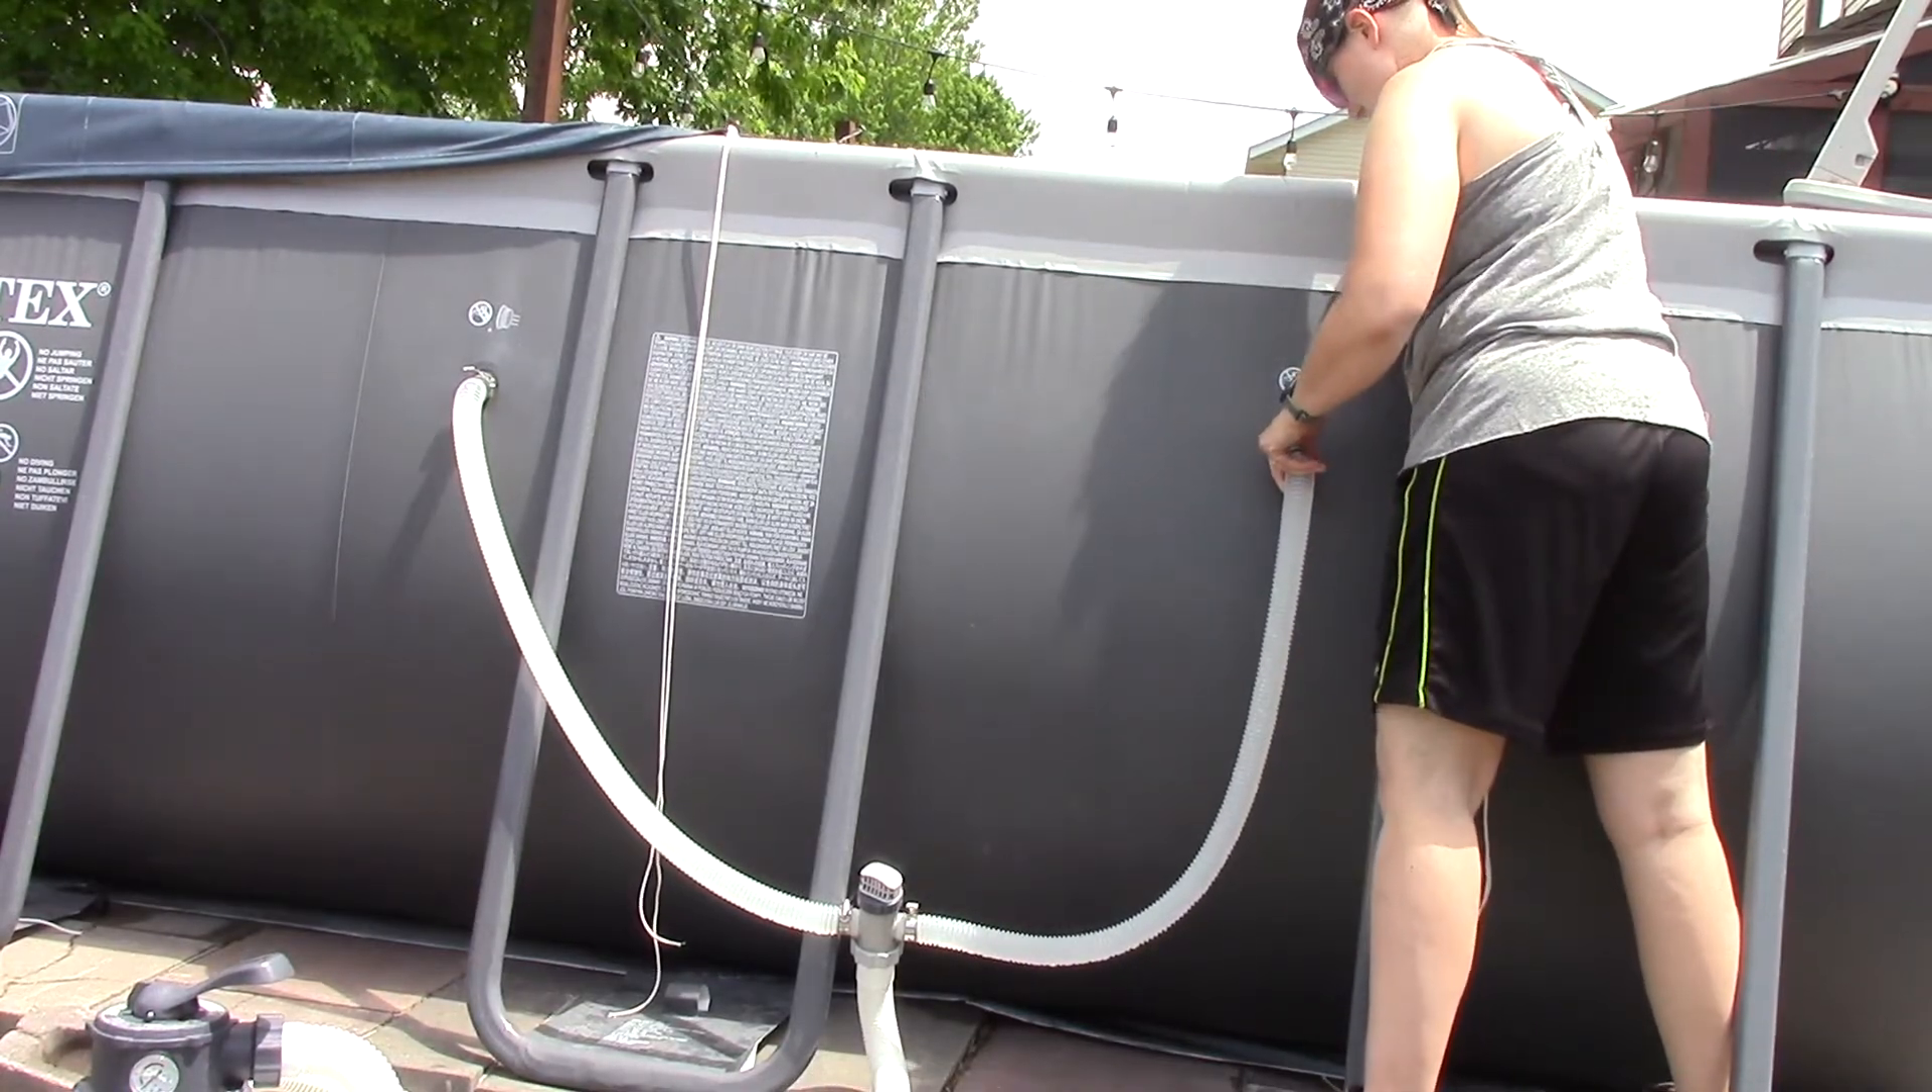I'm still not removing the hoses yet.